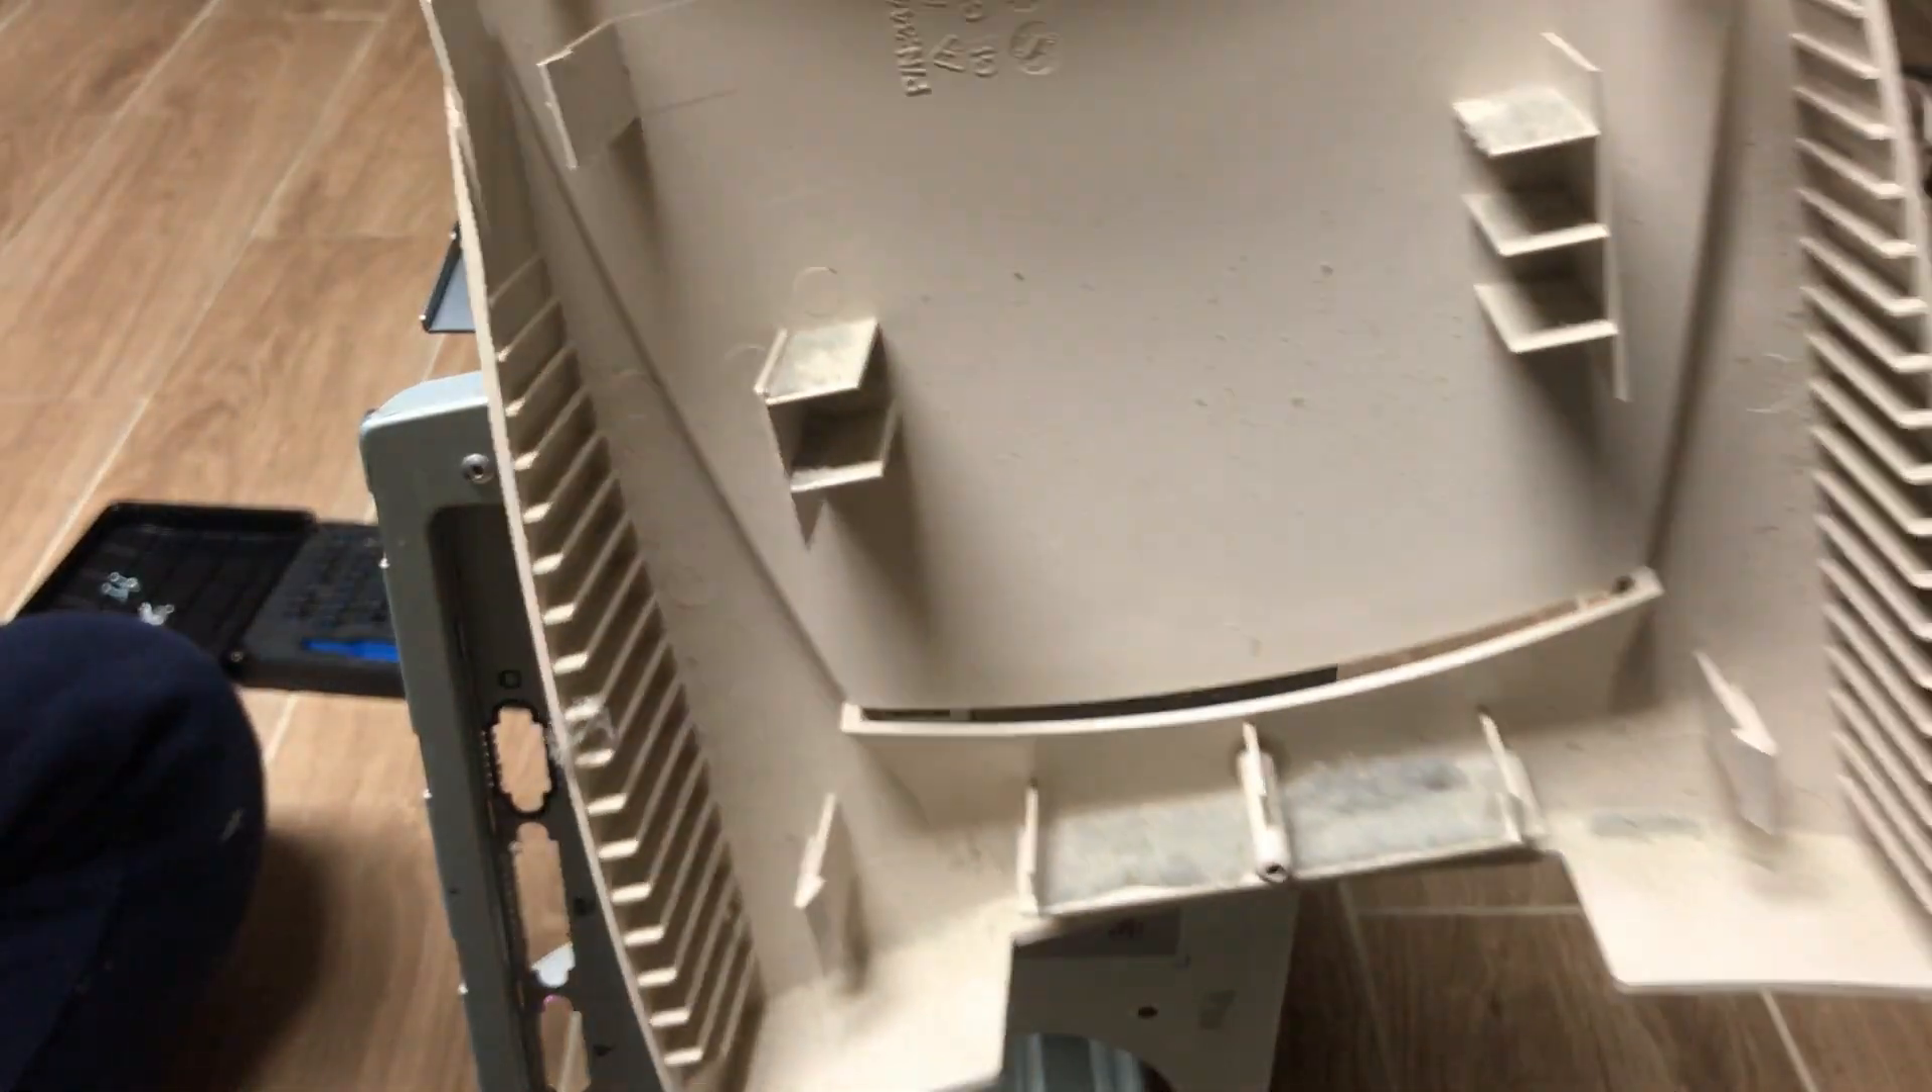And that's the front cover off. It is delightfully dusty.